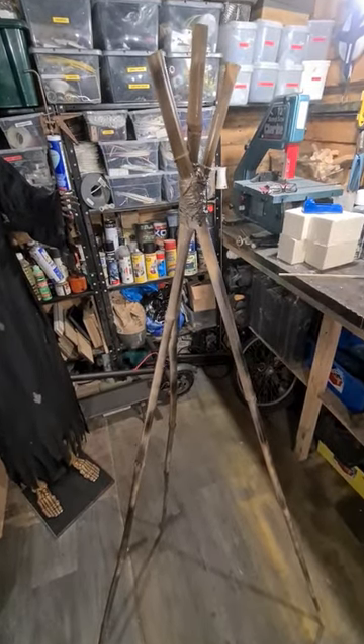That's the tripod made and the next thing is to hang the chain from it.